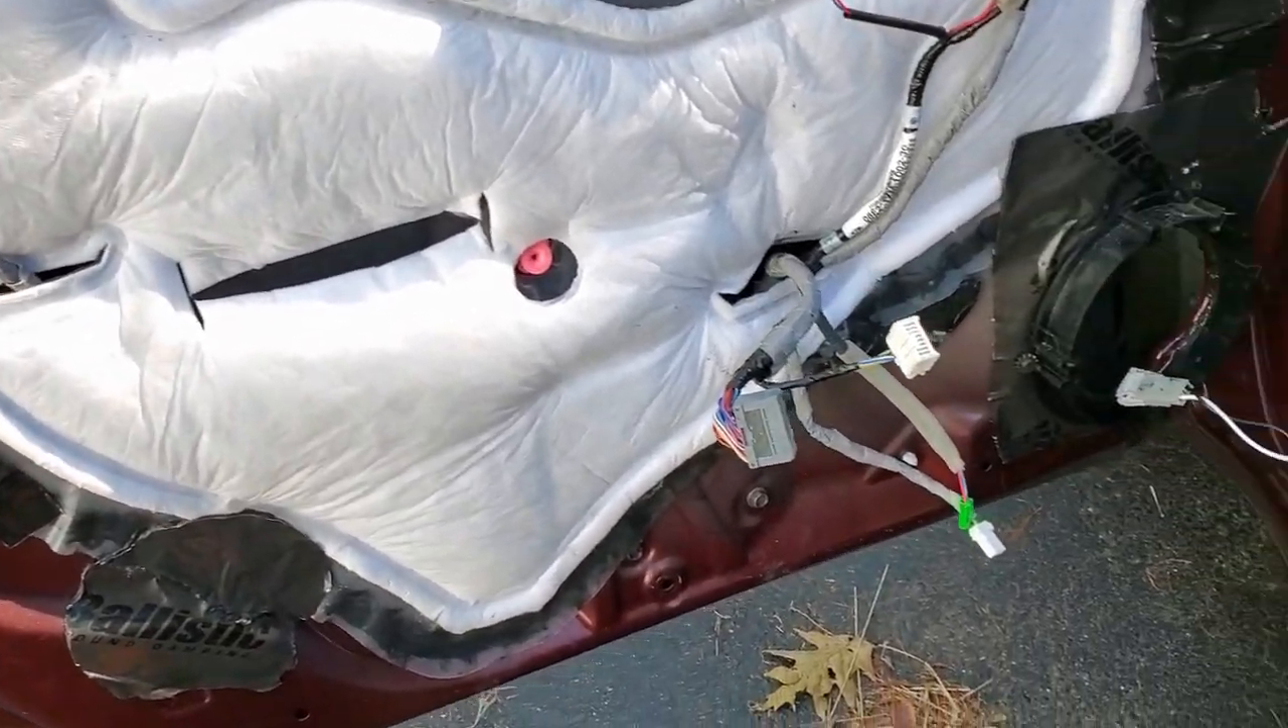We now have the front door panel totally off and with the speakers out.